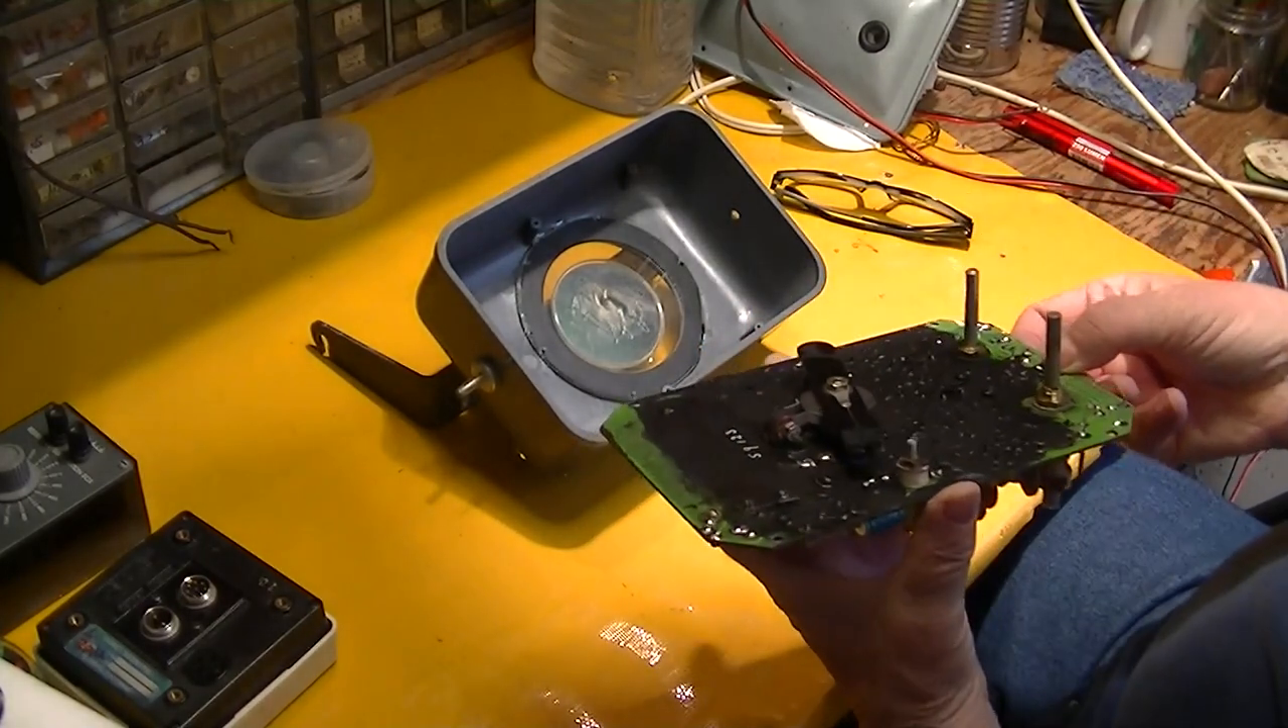Here we are with the lens glued back in.